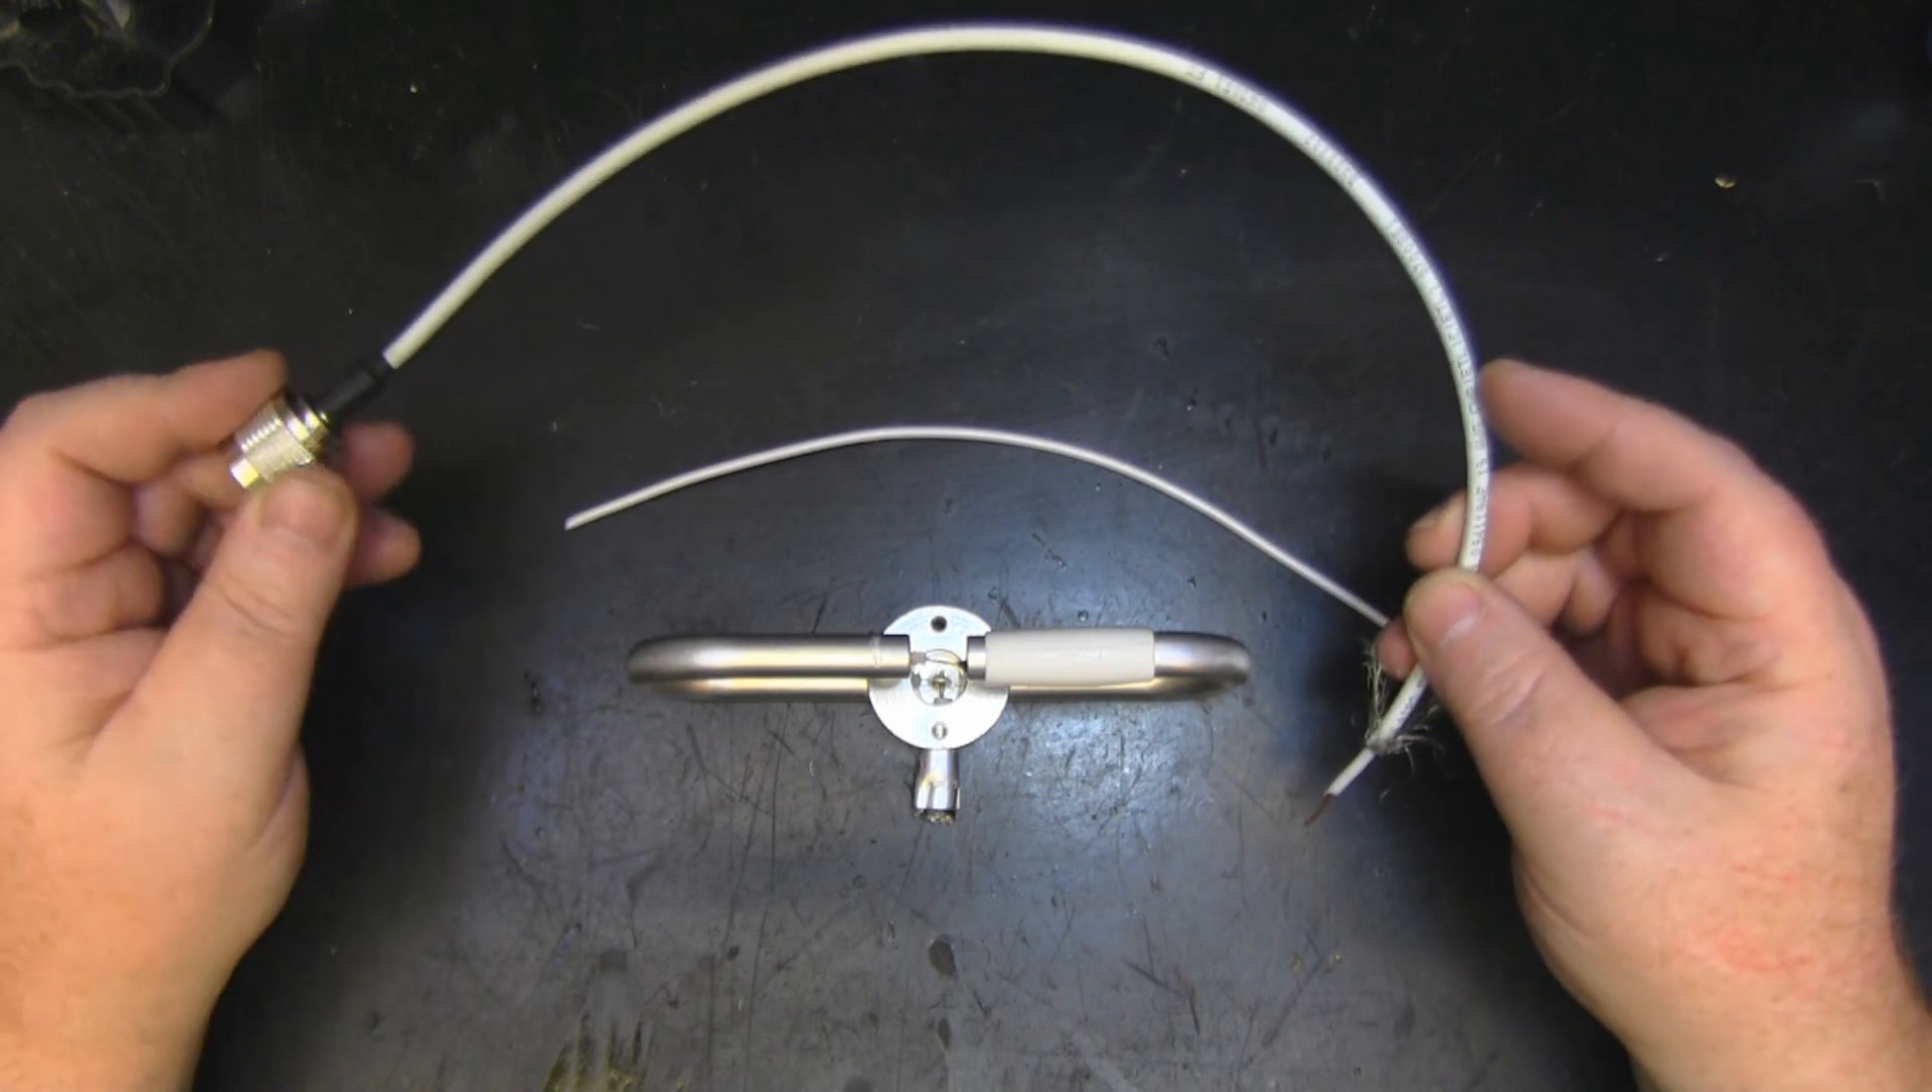I've got a pigtail here of coax with an end connector already crimped on one end.